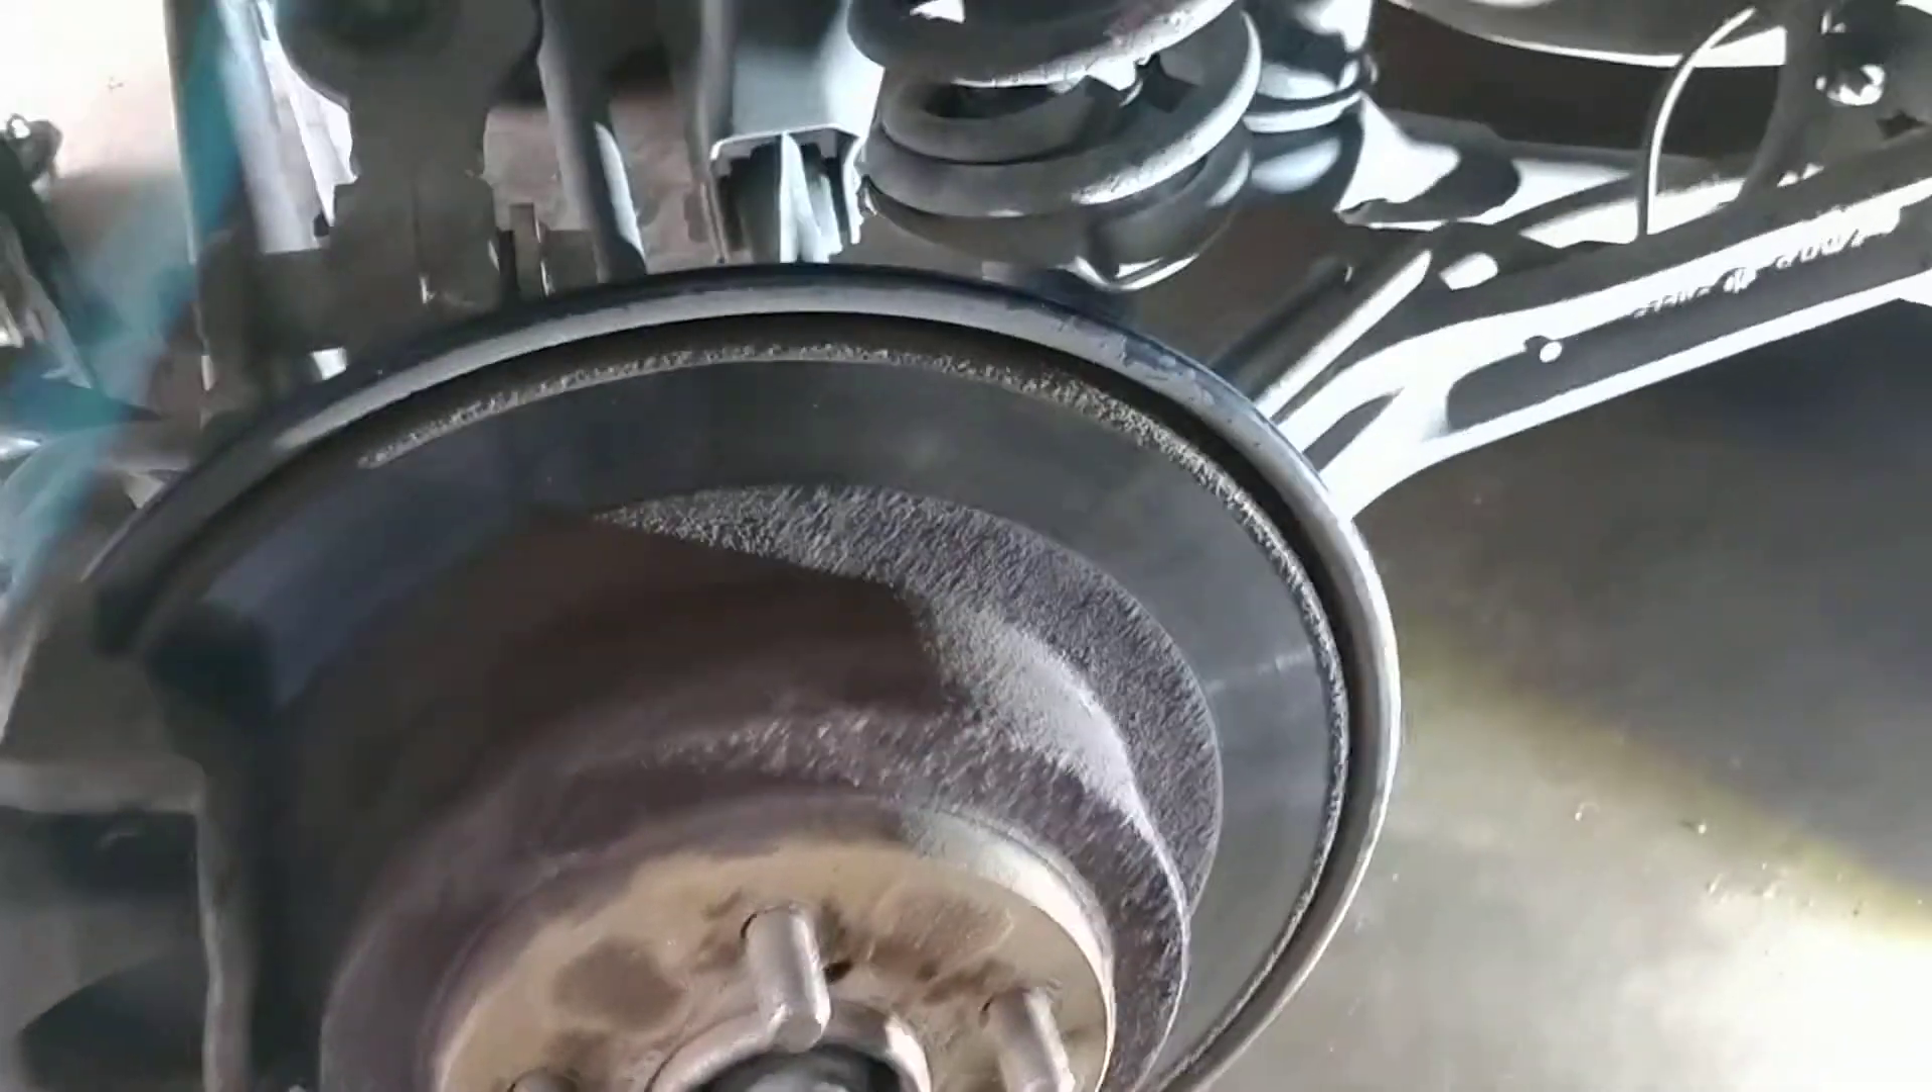You can see we've got the wheel off.